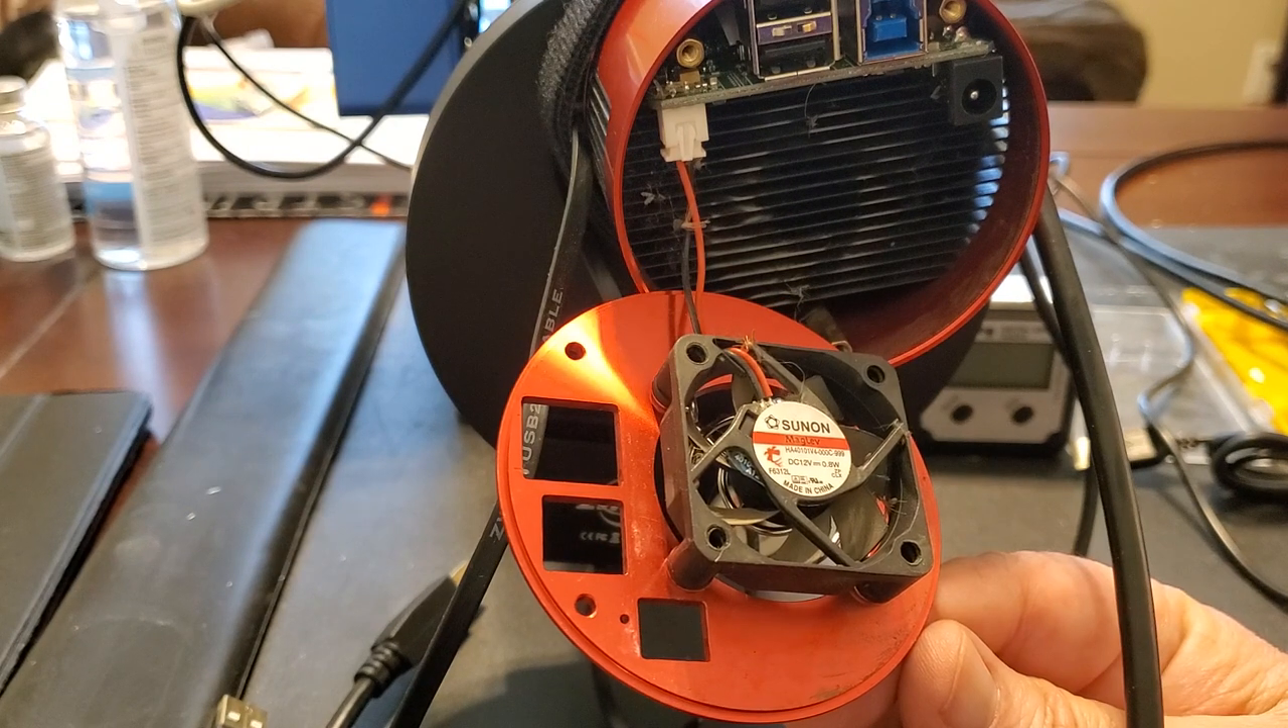So I've separated the fan unit from the back of the ASI 1600. The fan turns quite easily just by blowing across it.